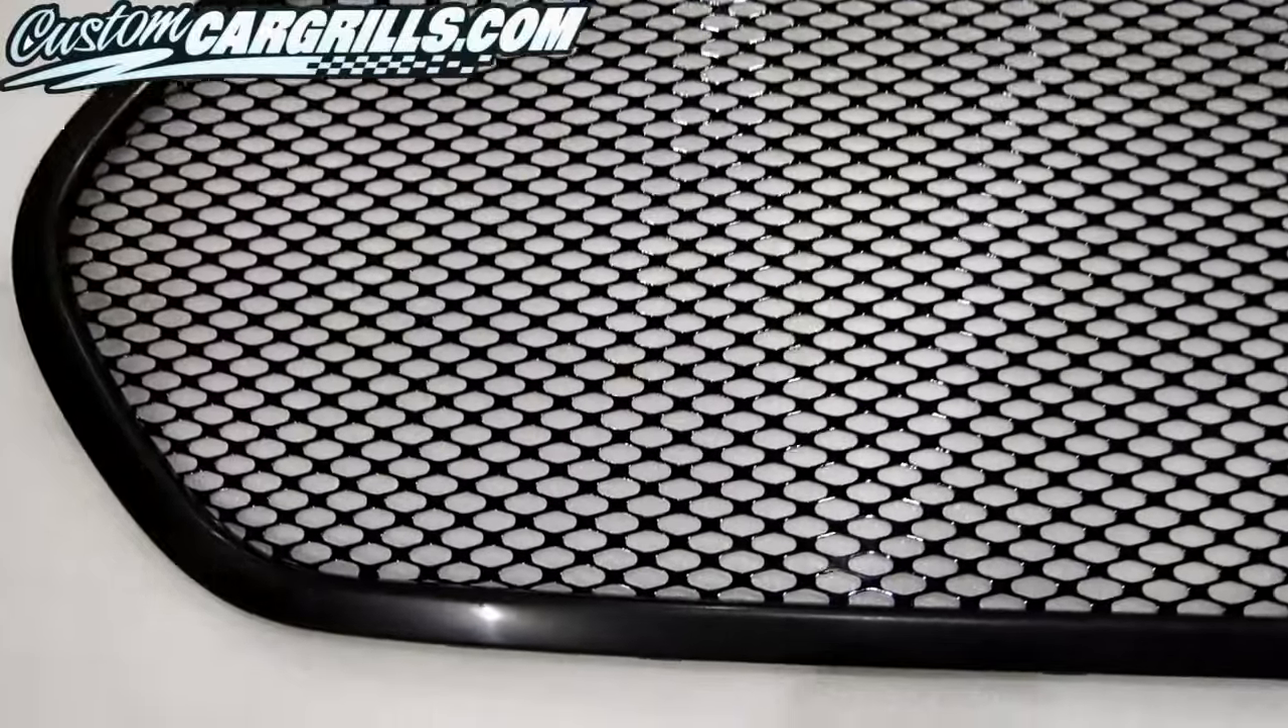Again, it's important to get a good solid bond between the mesh and the frame. Here's the finished mesh installation on the frame.